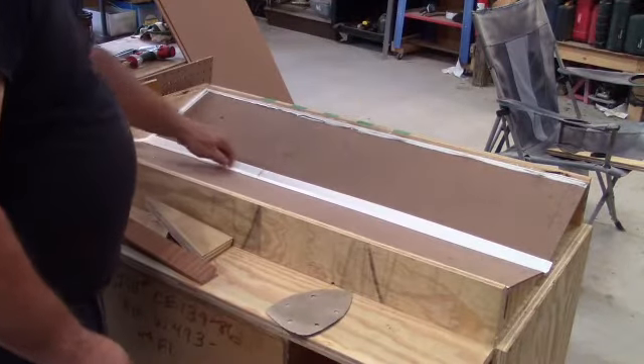Okay I got some baffles cut to size I've got my strip of caulk in the middle for it to air should be airtight and also run a bead of caulk around the edges seal at the edges.